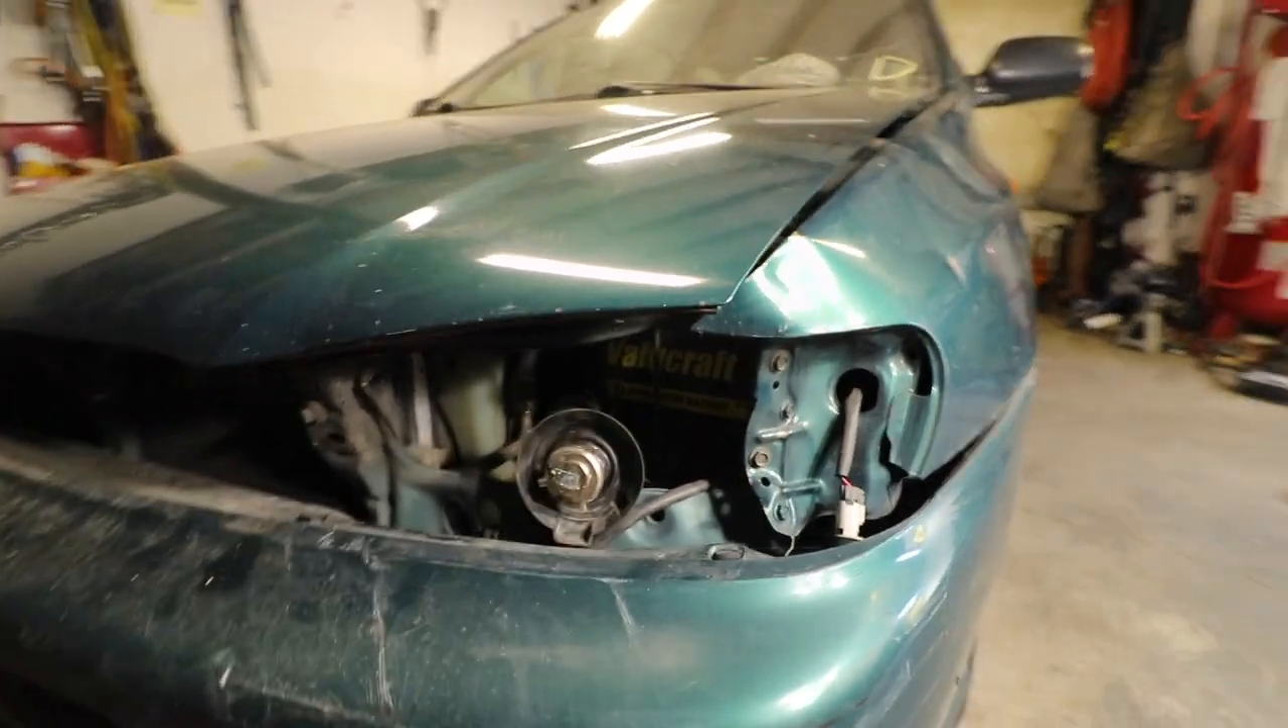As you can see the hood doesn't line up straight because this fender is punched in right here.